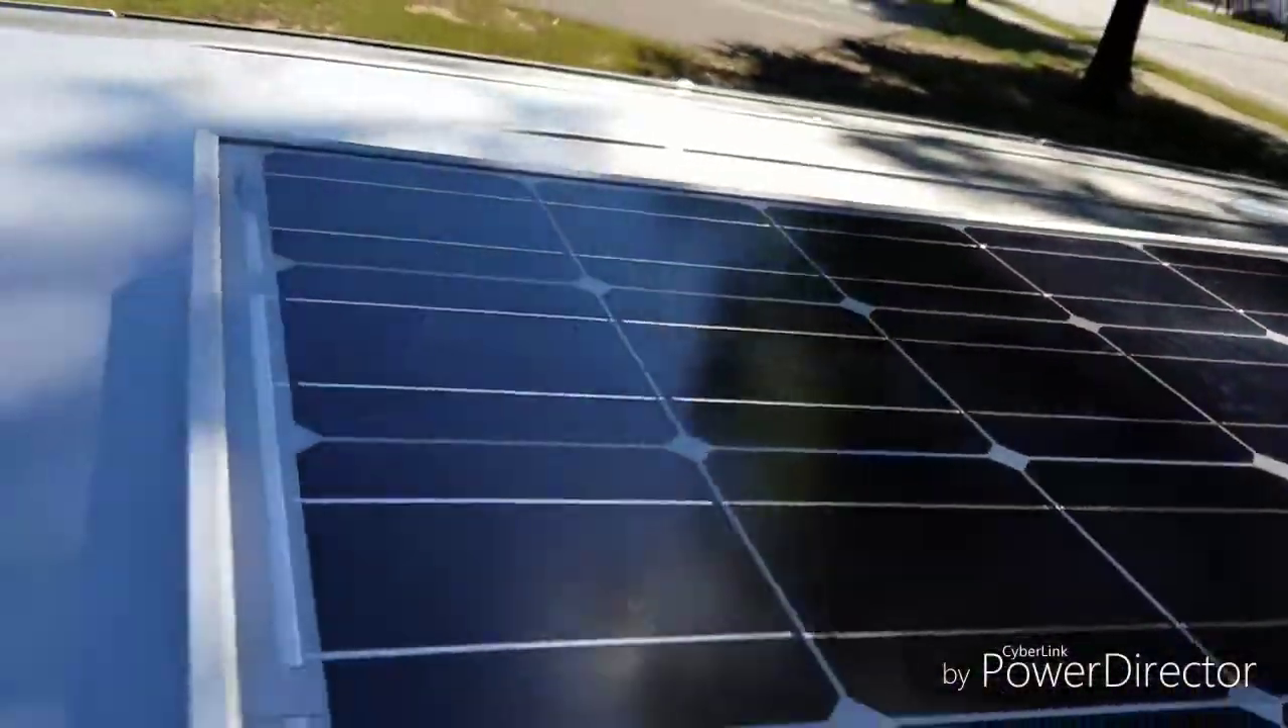Well that dang solar panel is on after a week of driving around with it it's on.